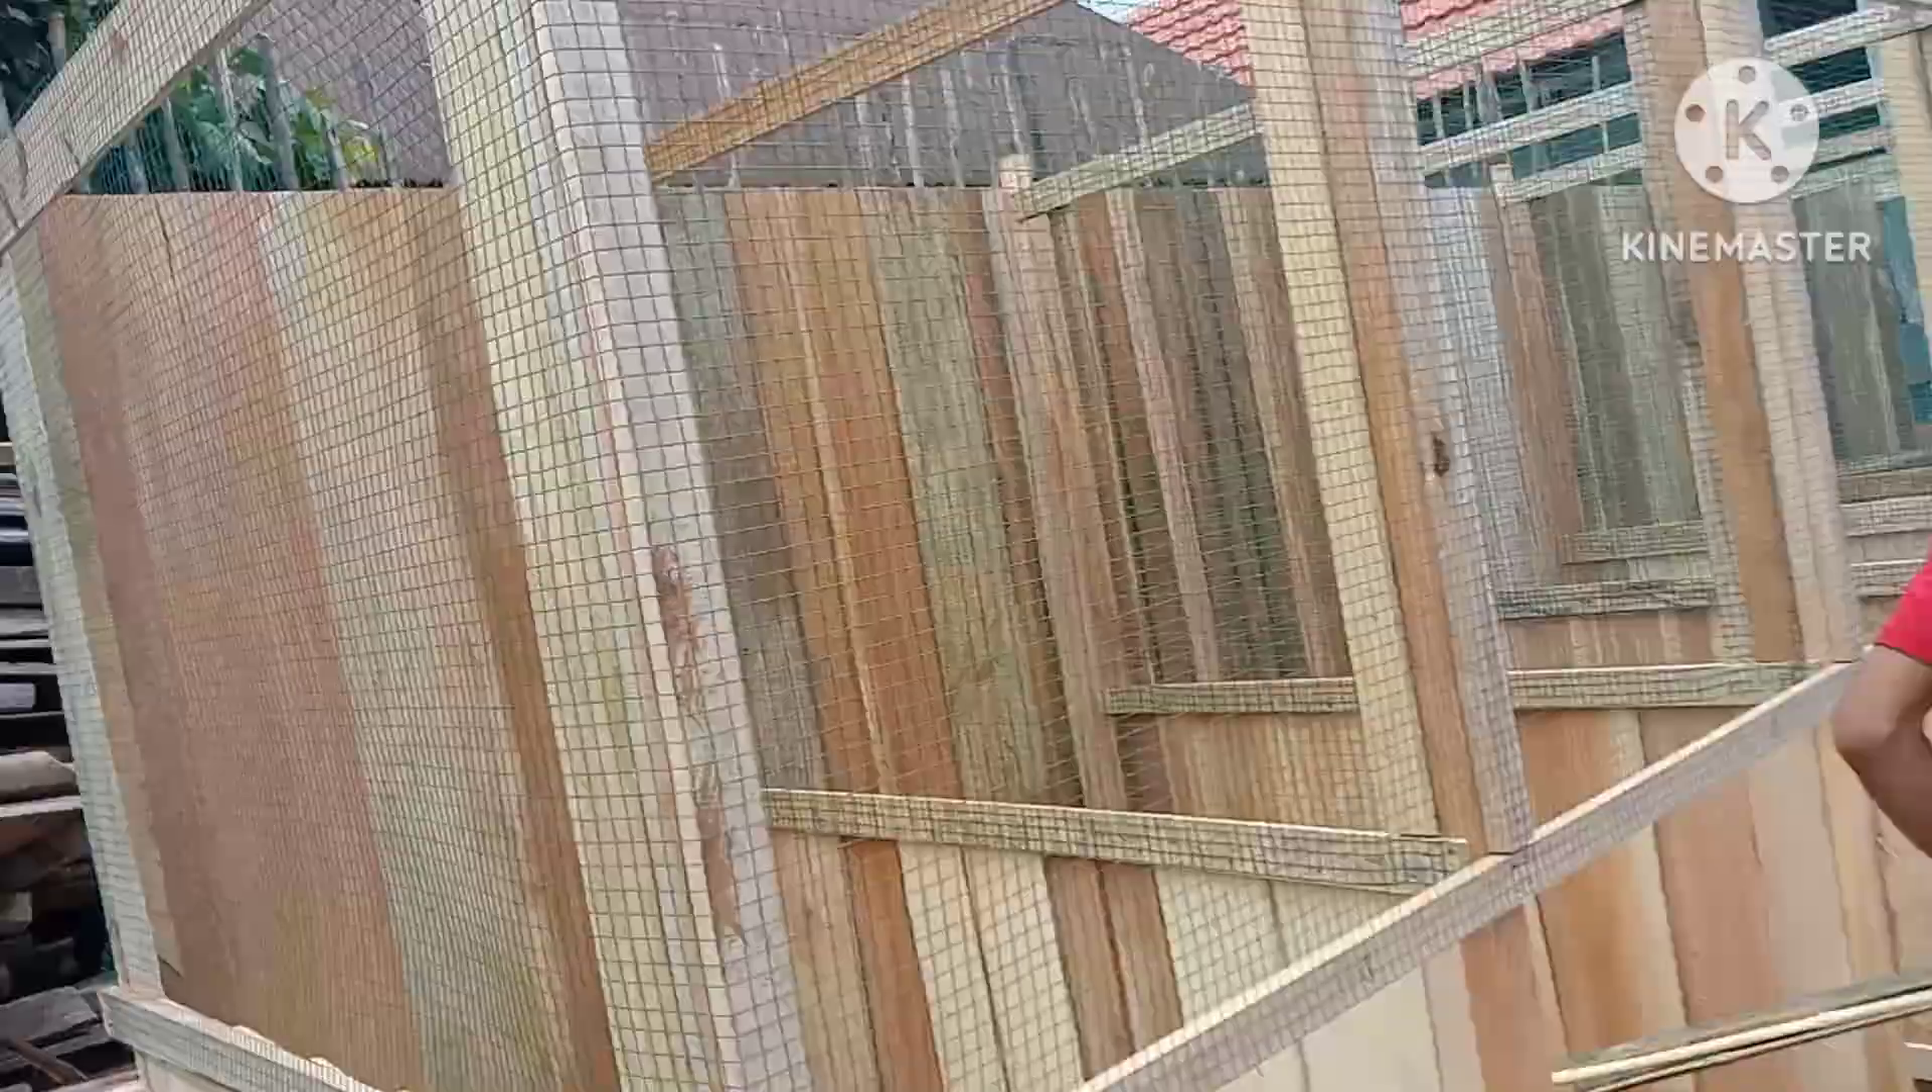Nah ini kawatnya udah kita pasang ya kawan-kawan.